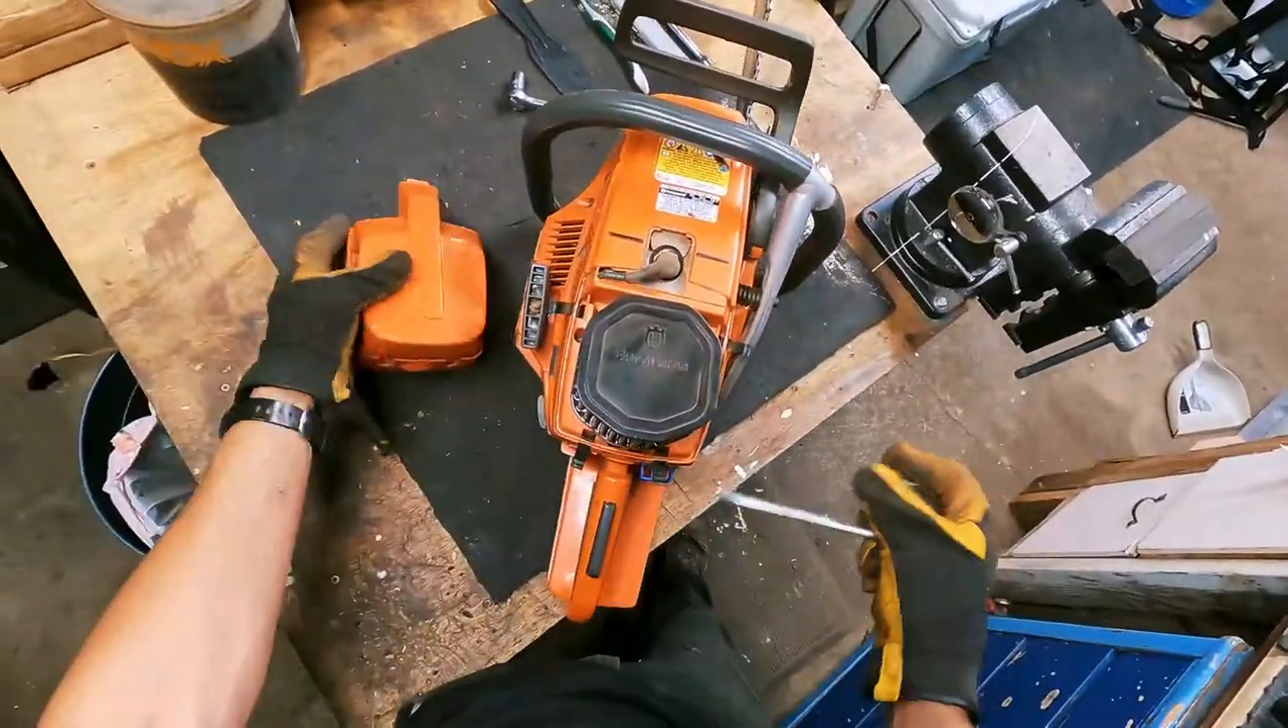Okay so we got the air filter exposed.